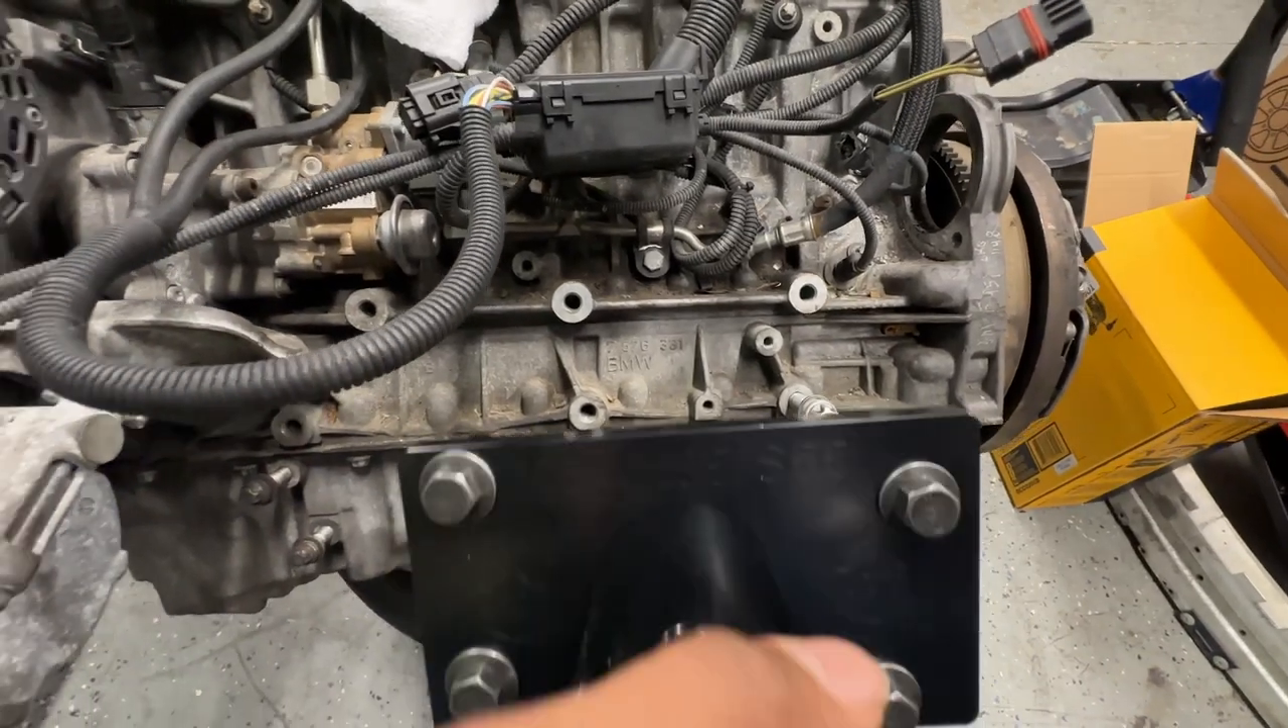At least I have the VTT mount bracket assembled and everything came.